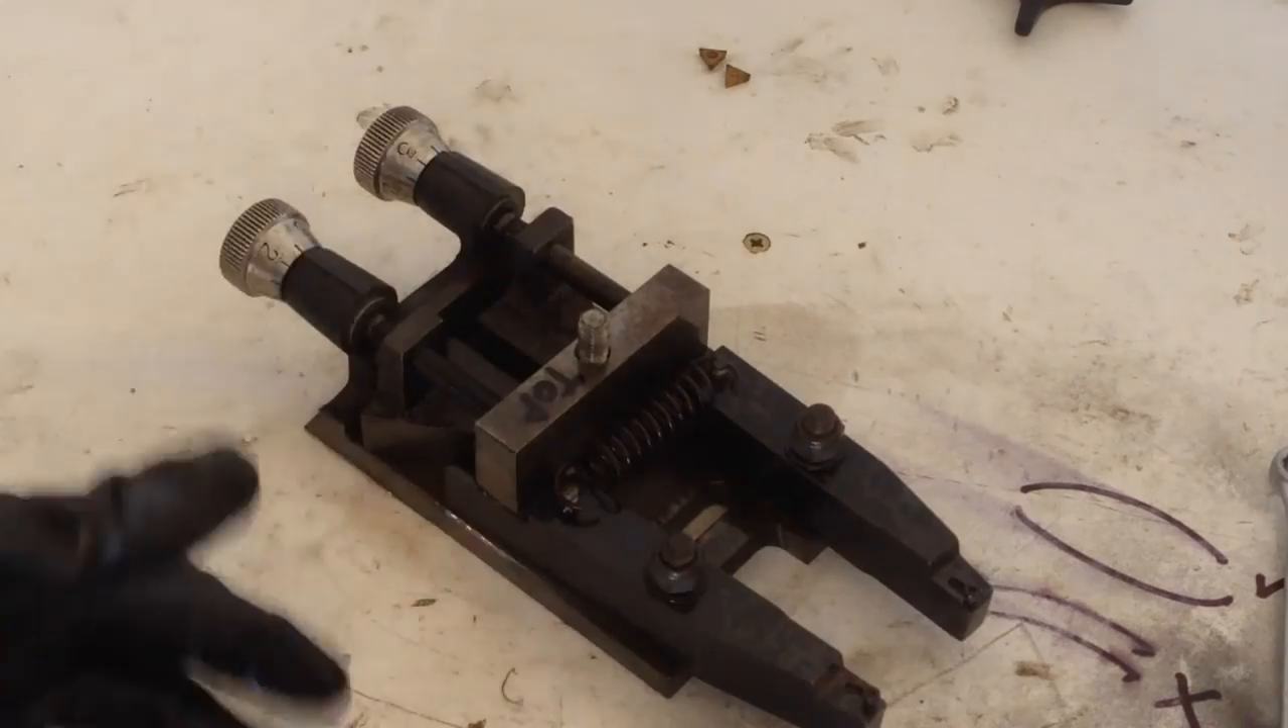Okay so there's our cutting head basically assembled.